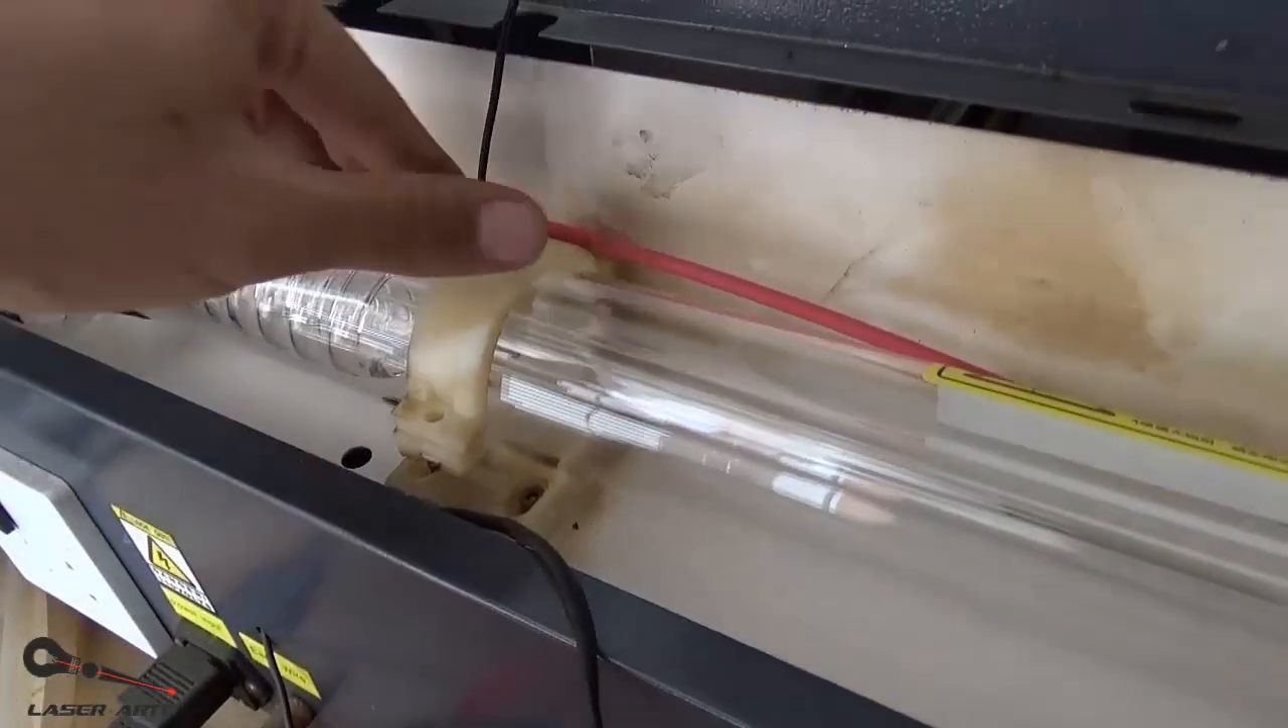Aquí ya pusimos el tubo en la posición.